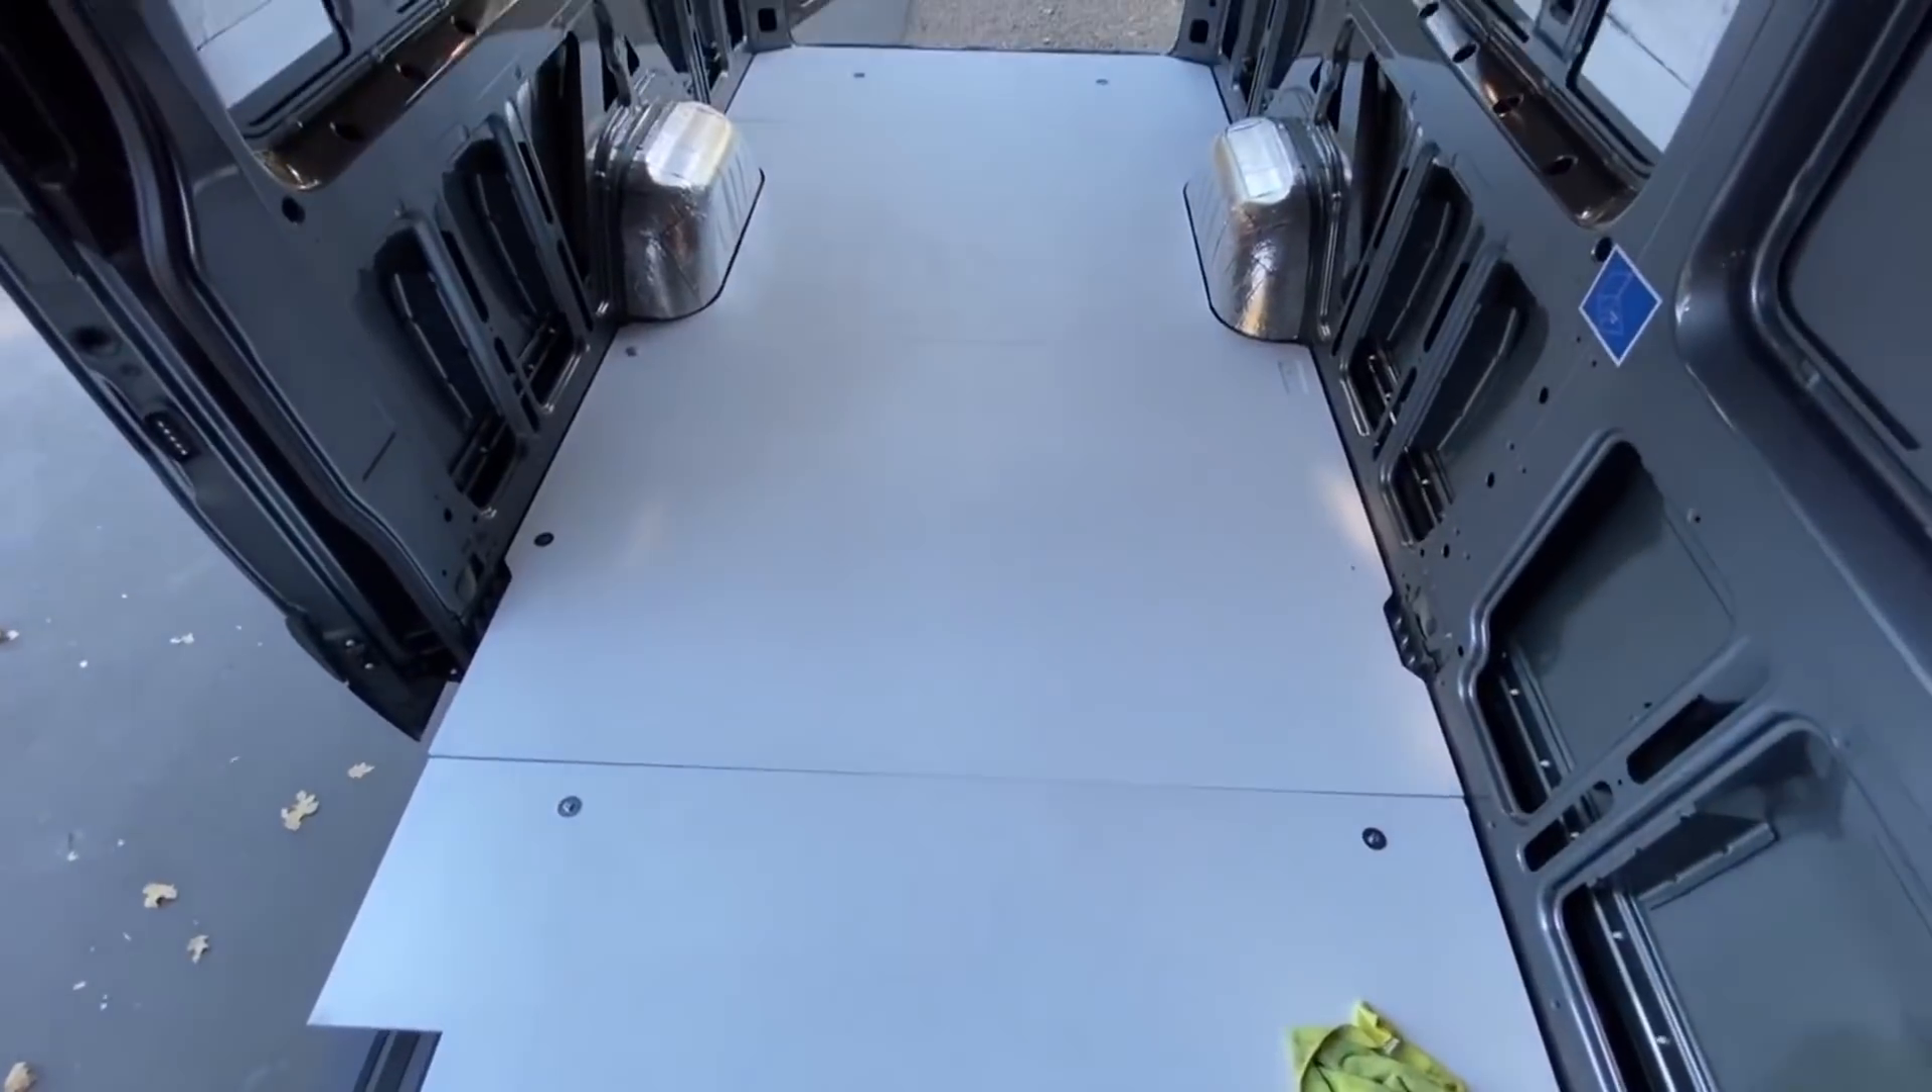The insulated version of the floor has been laid down hoping that this is the final time we ever have to lay down this floor.